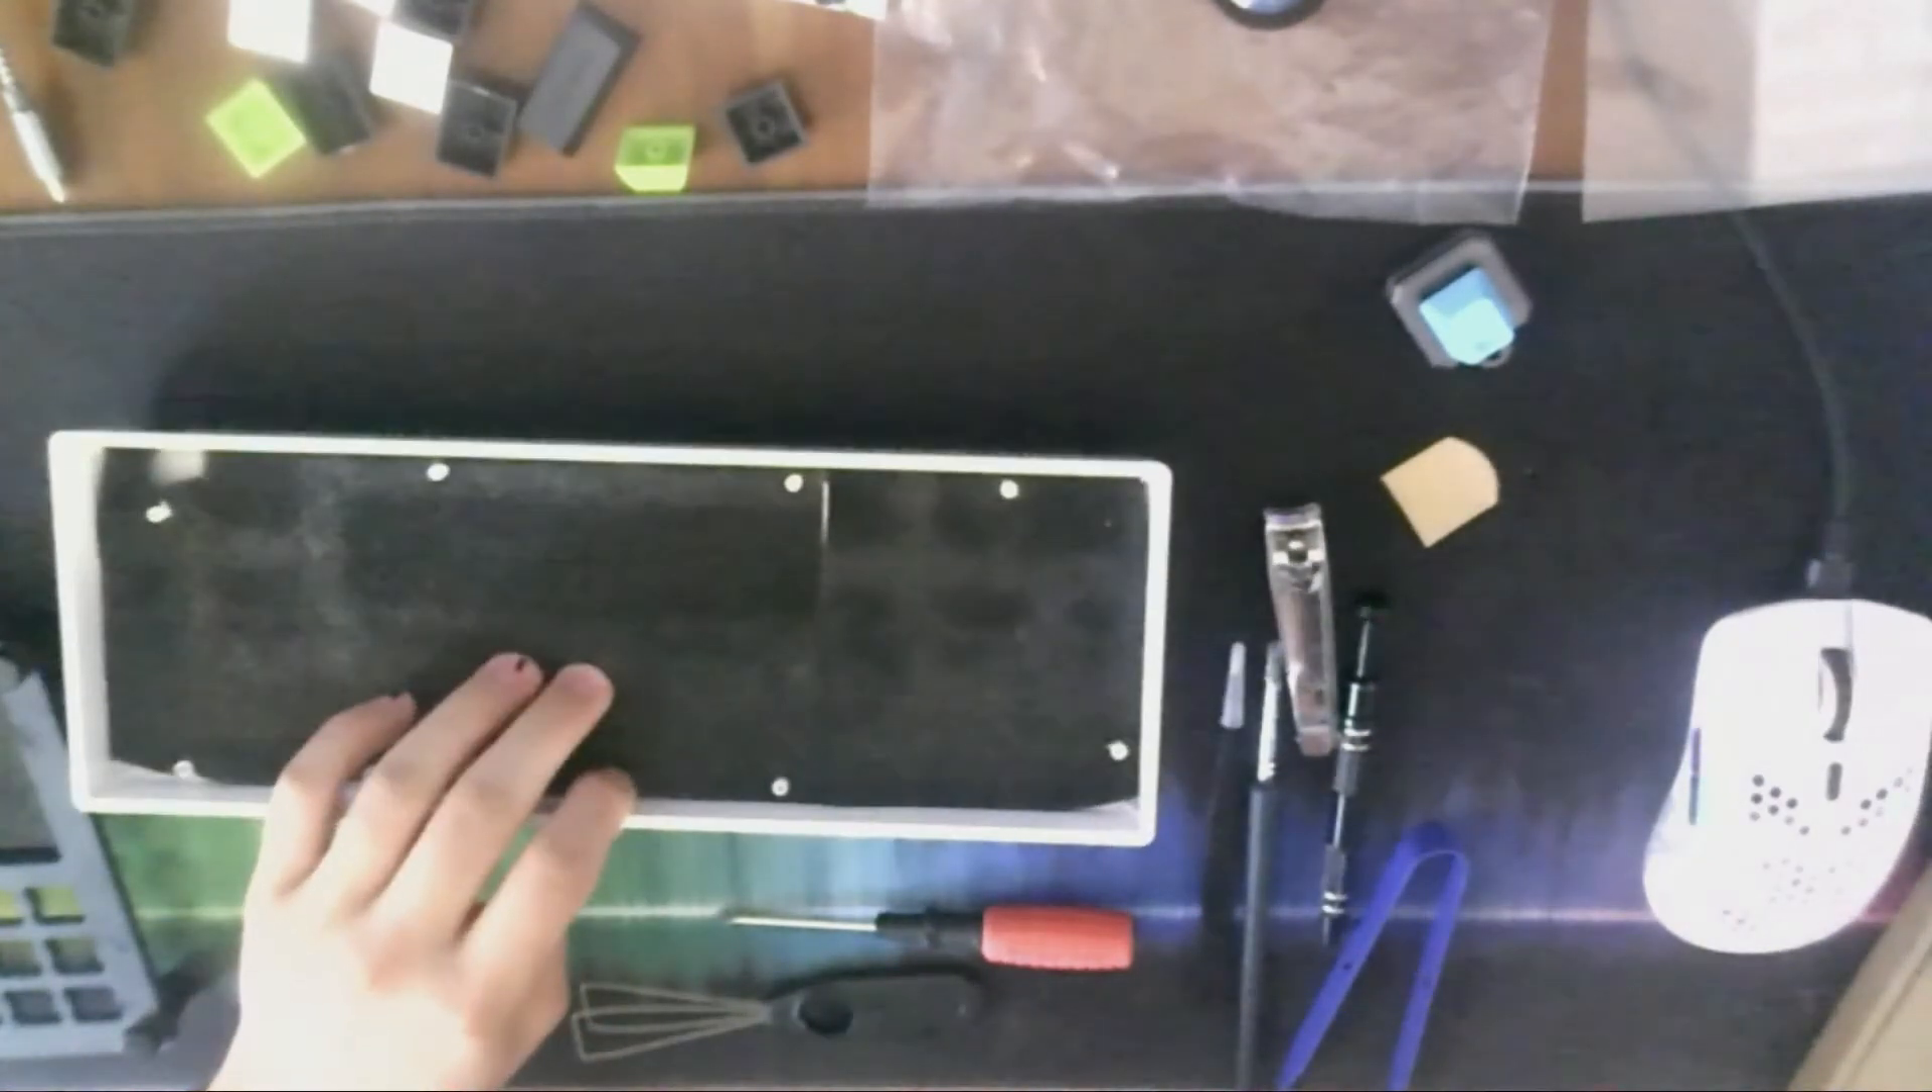And here, as you can see, I put case foam in mine.